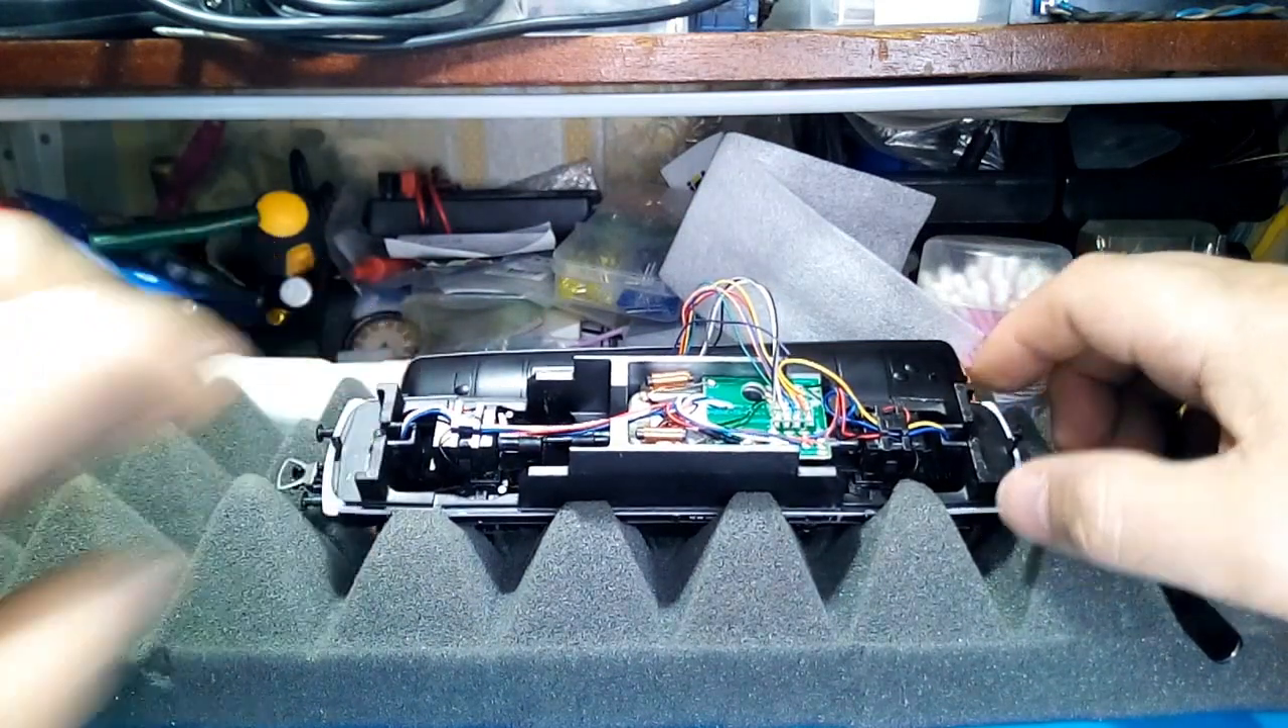Ну вот декодер стоит. Мы сейчас будем проверять. Я уже перепрограммировал его.